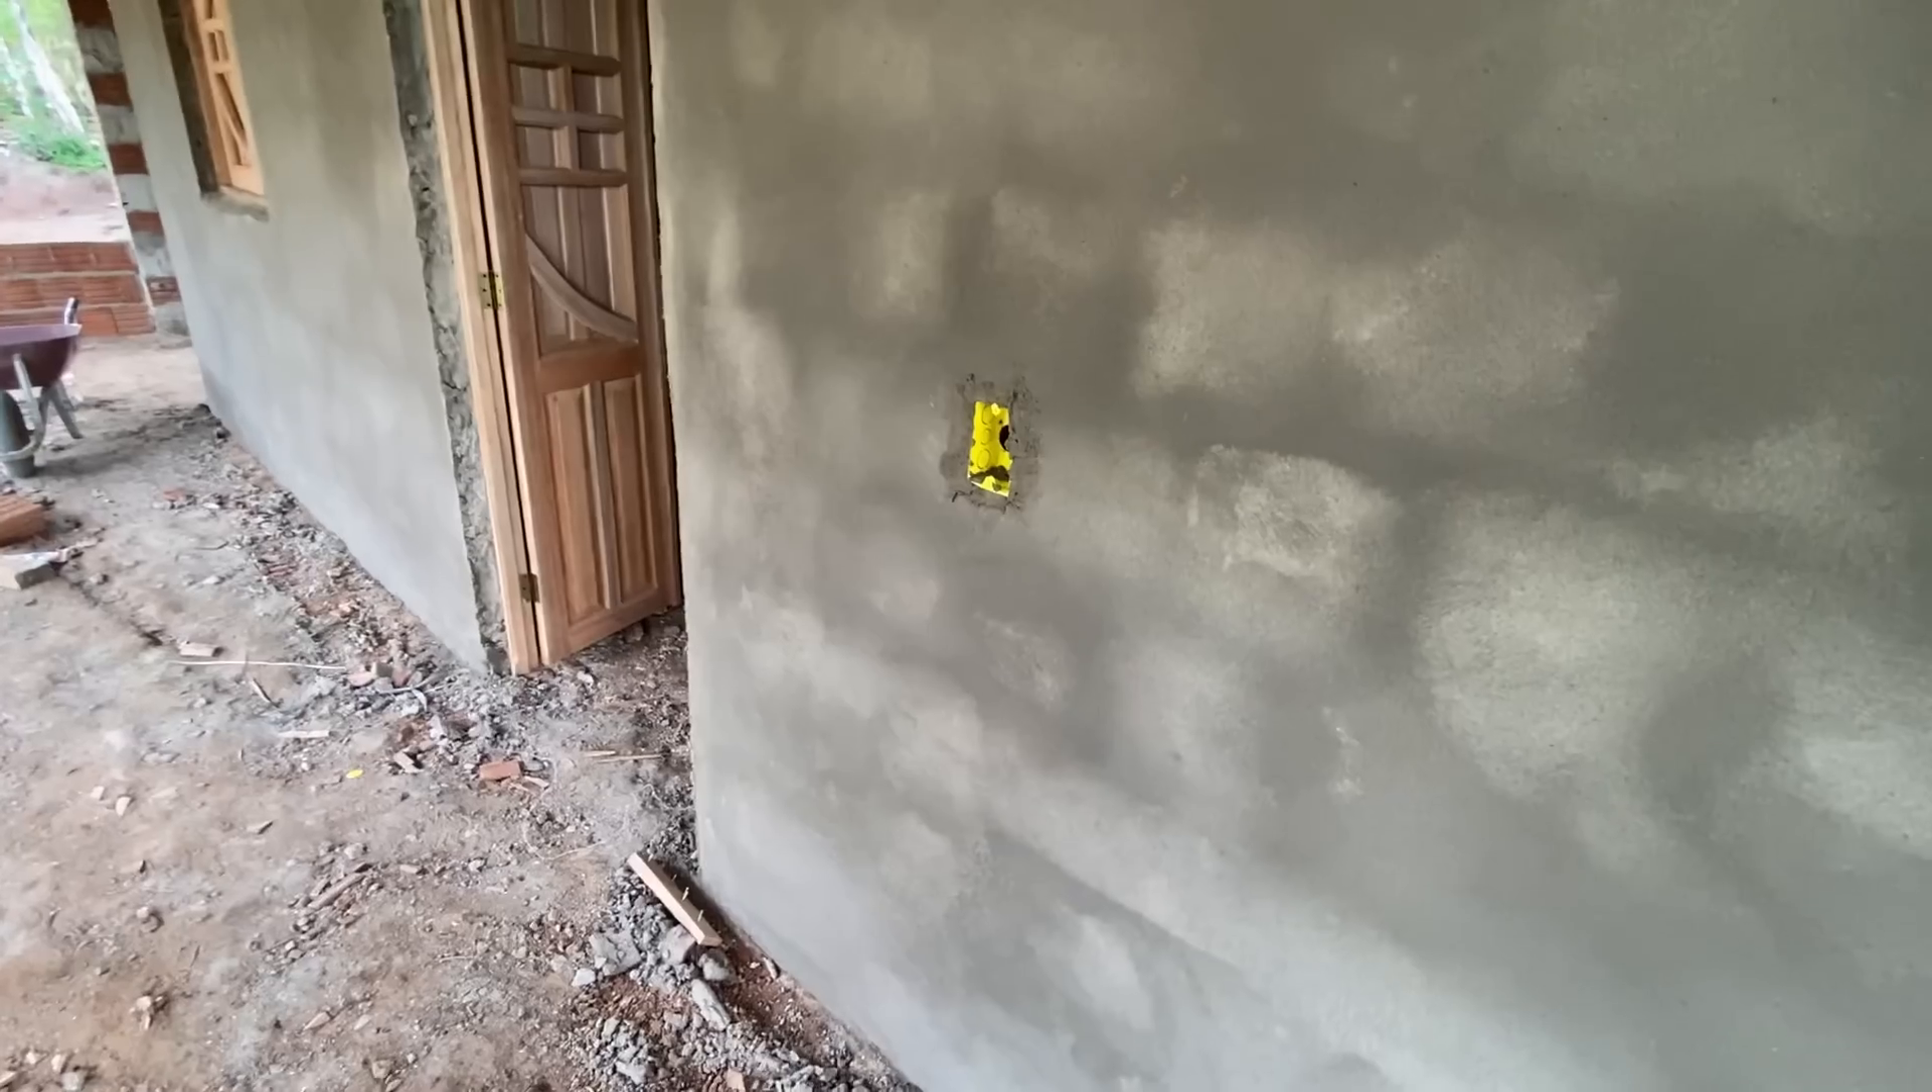Foi colocado agora a caixinha aqui.